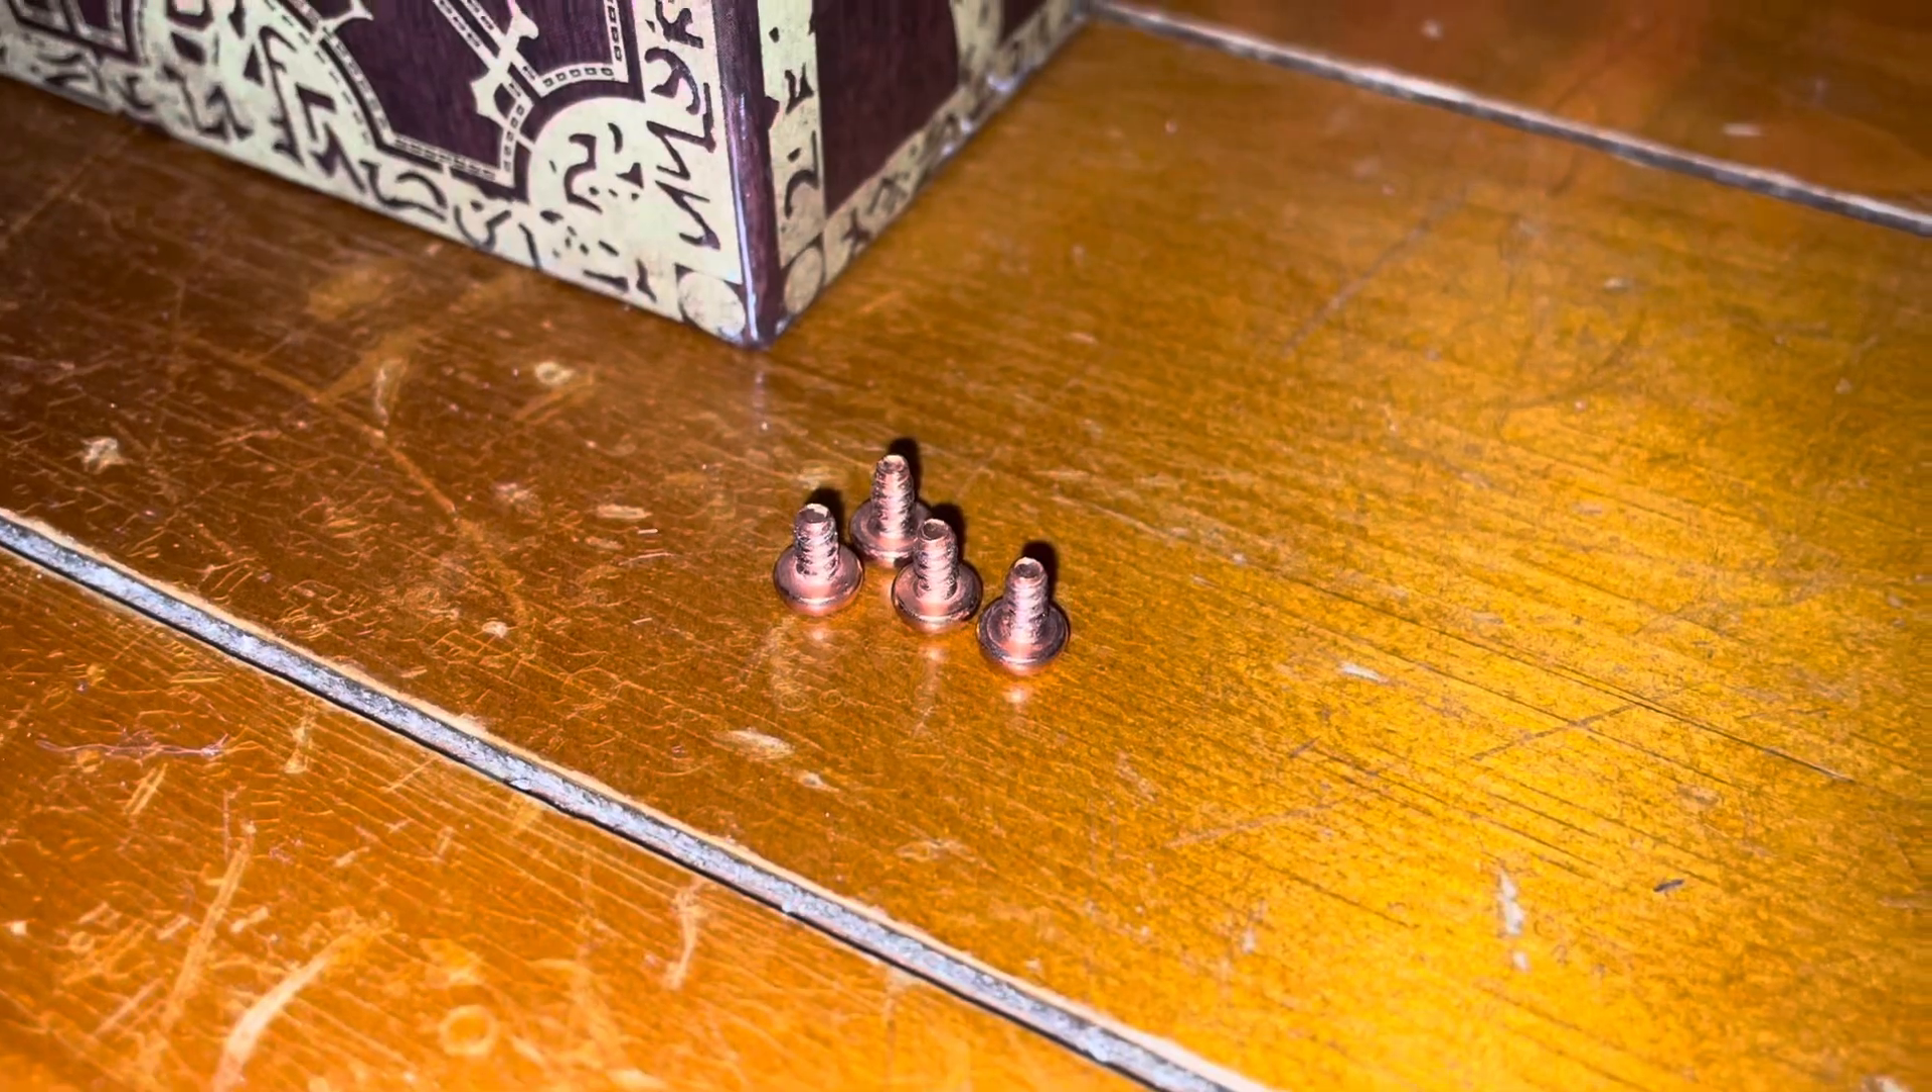All right i've gotten all four screws out which means that now you can just safely go ahead take this thing here be careful but just take it and just gently pop it off.